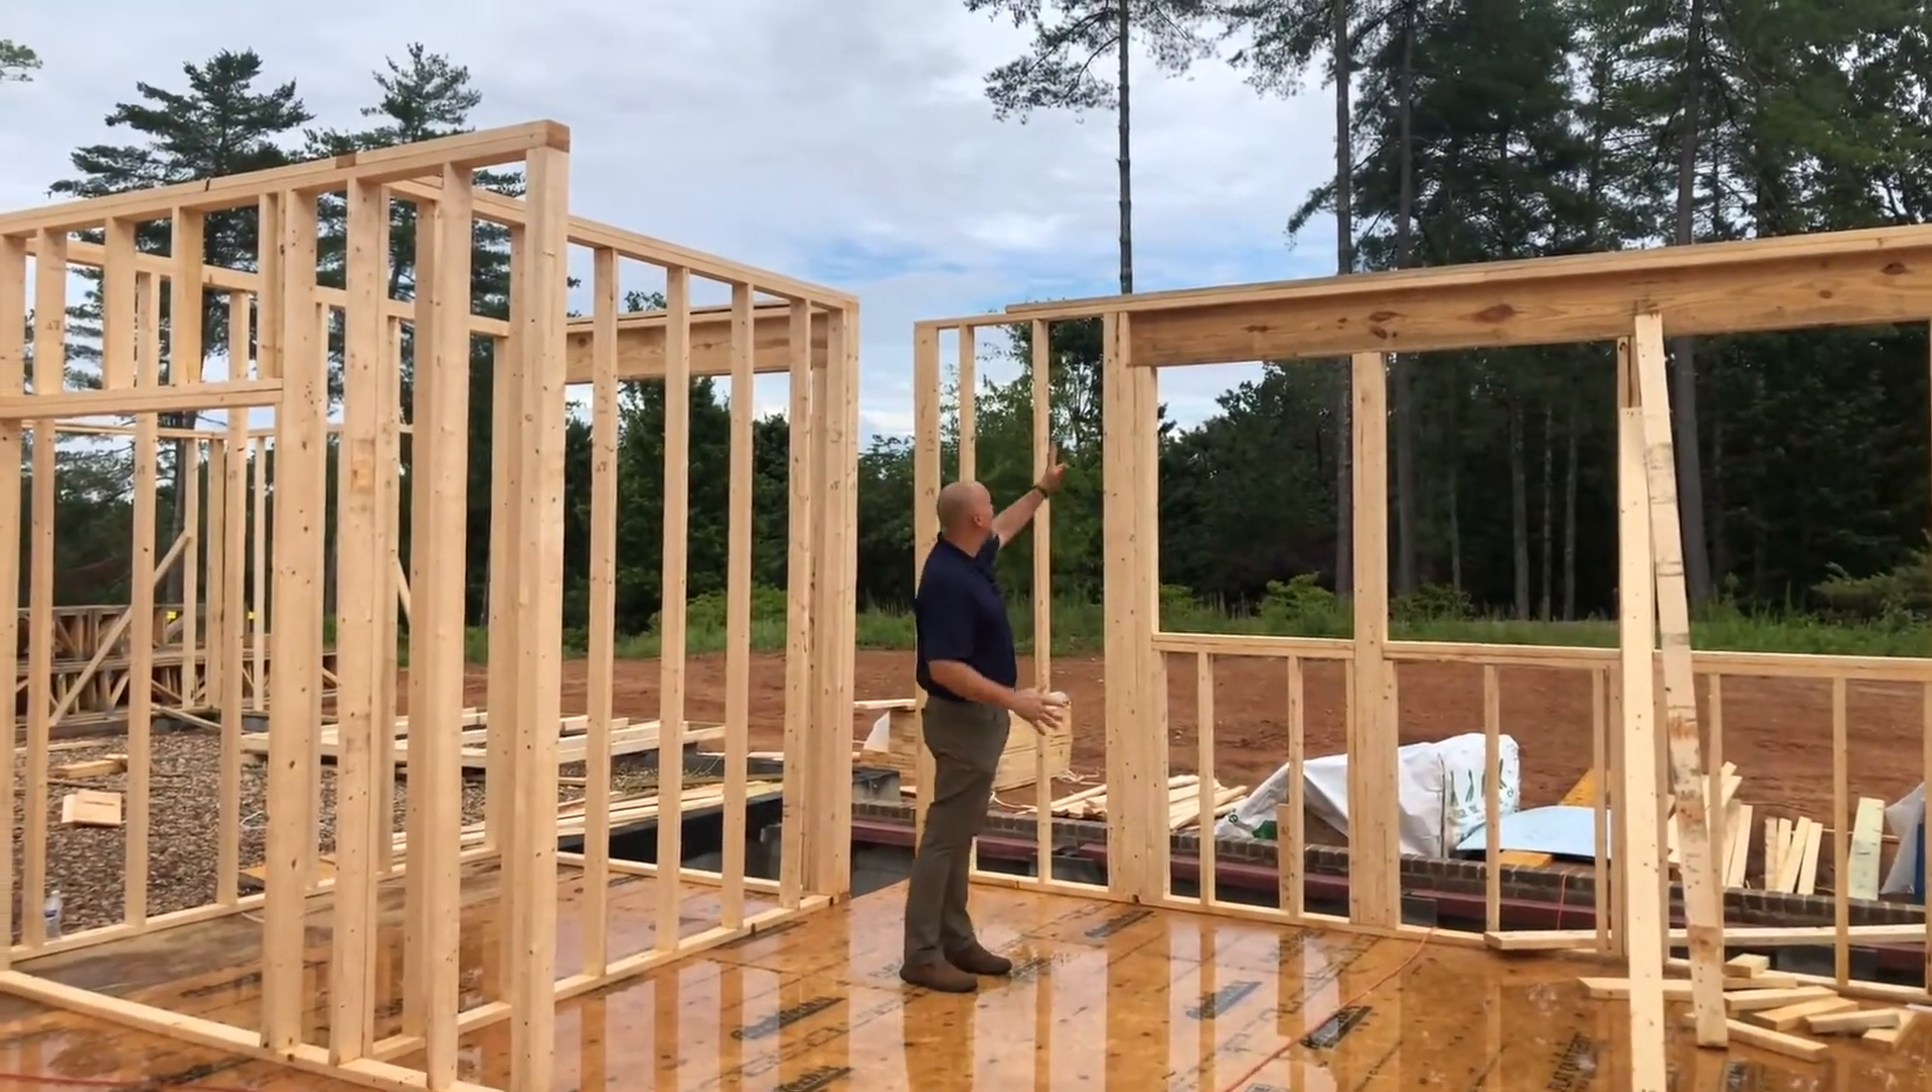You can see on the outside here that all of our walls are going up. The sheathing is not on the outside of the wall so you can see through these walls right now.